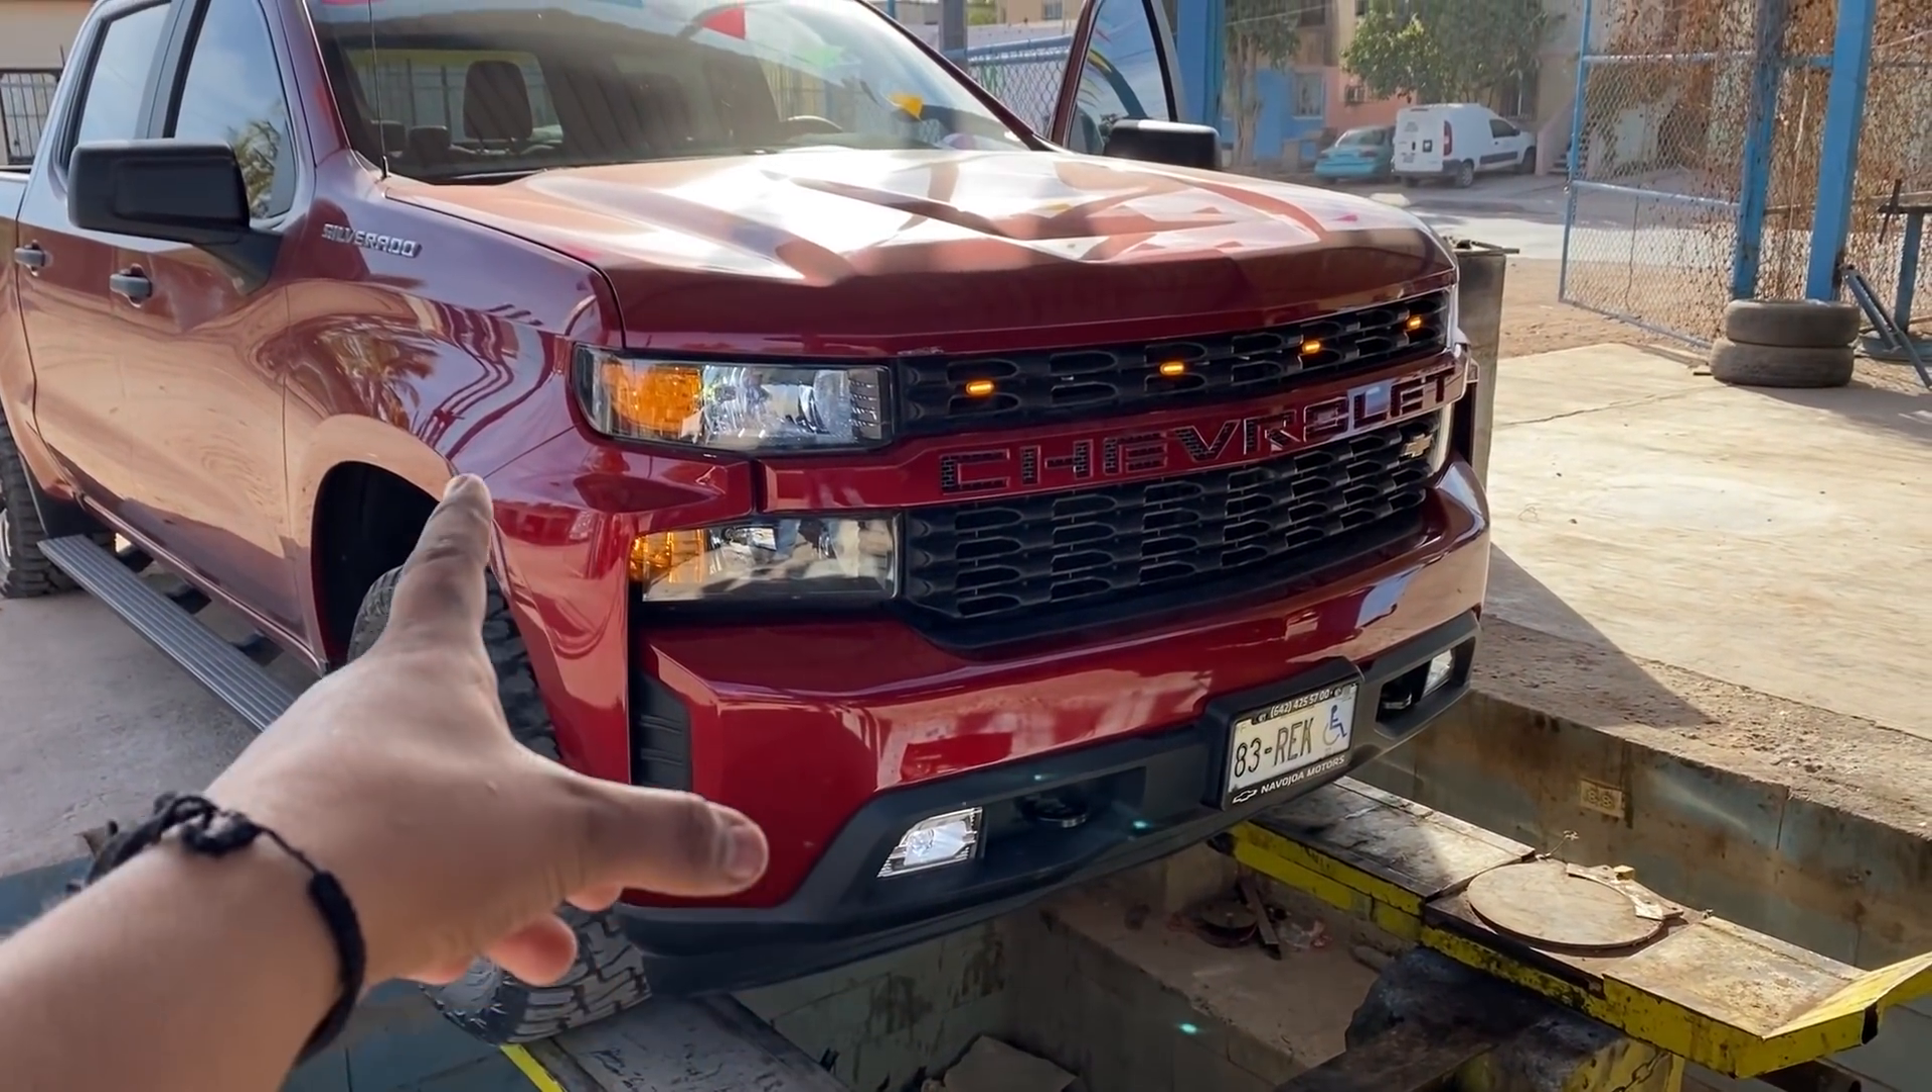Aquí ya acabo de instalar todo la parrilla todos los plásticos que le hacían falta.